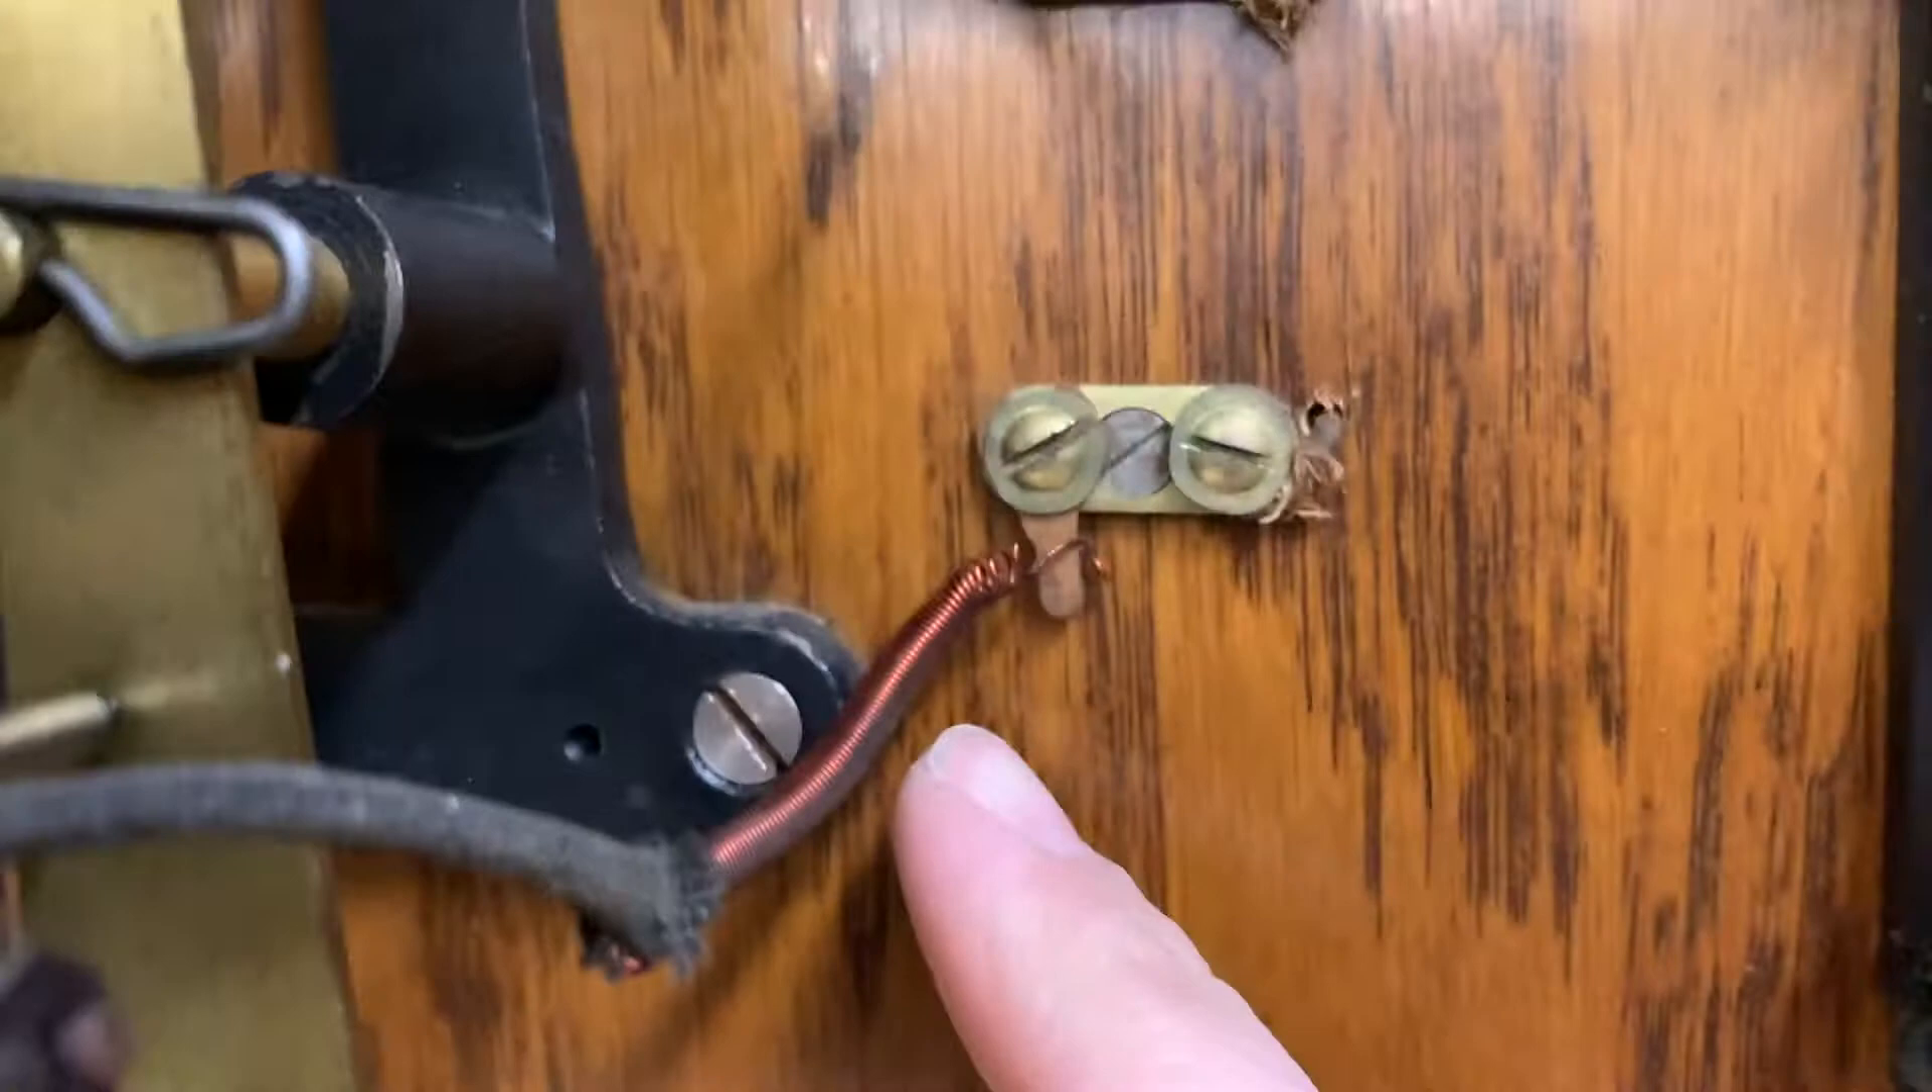All right, I have reattached the wire.